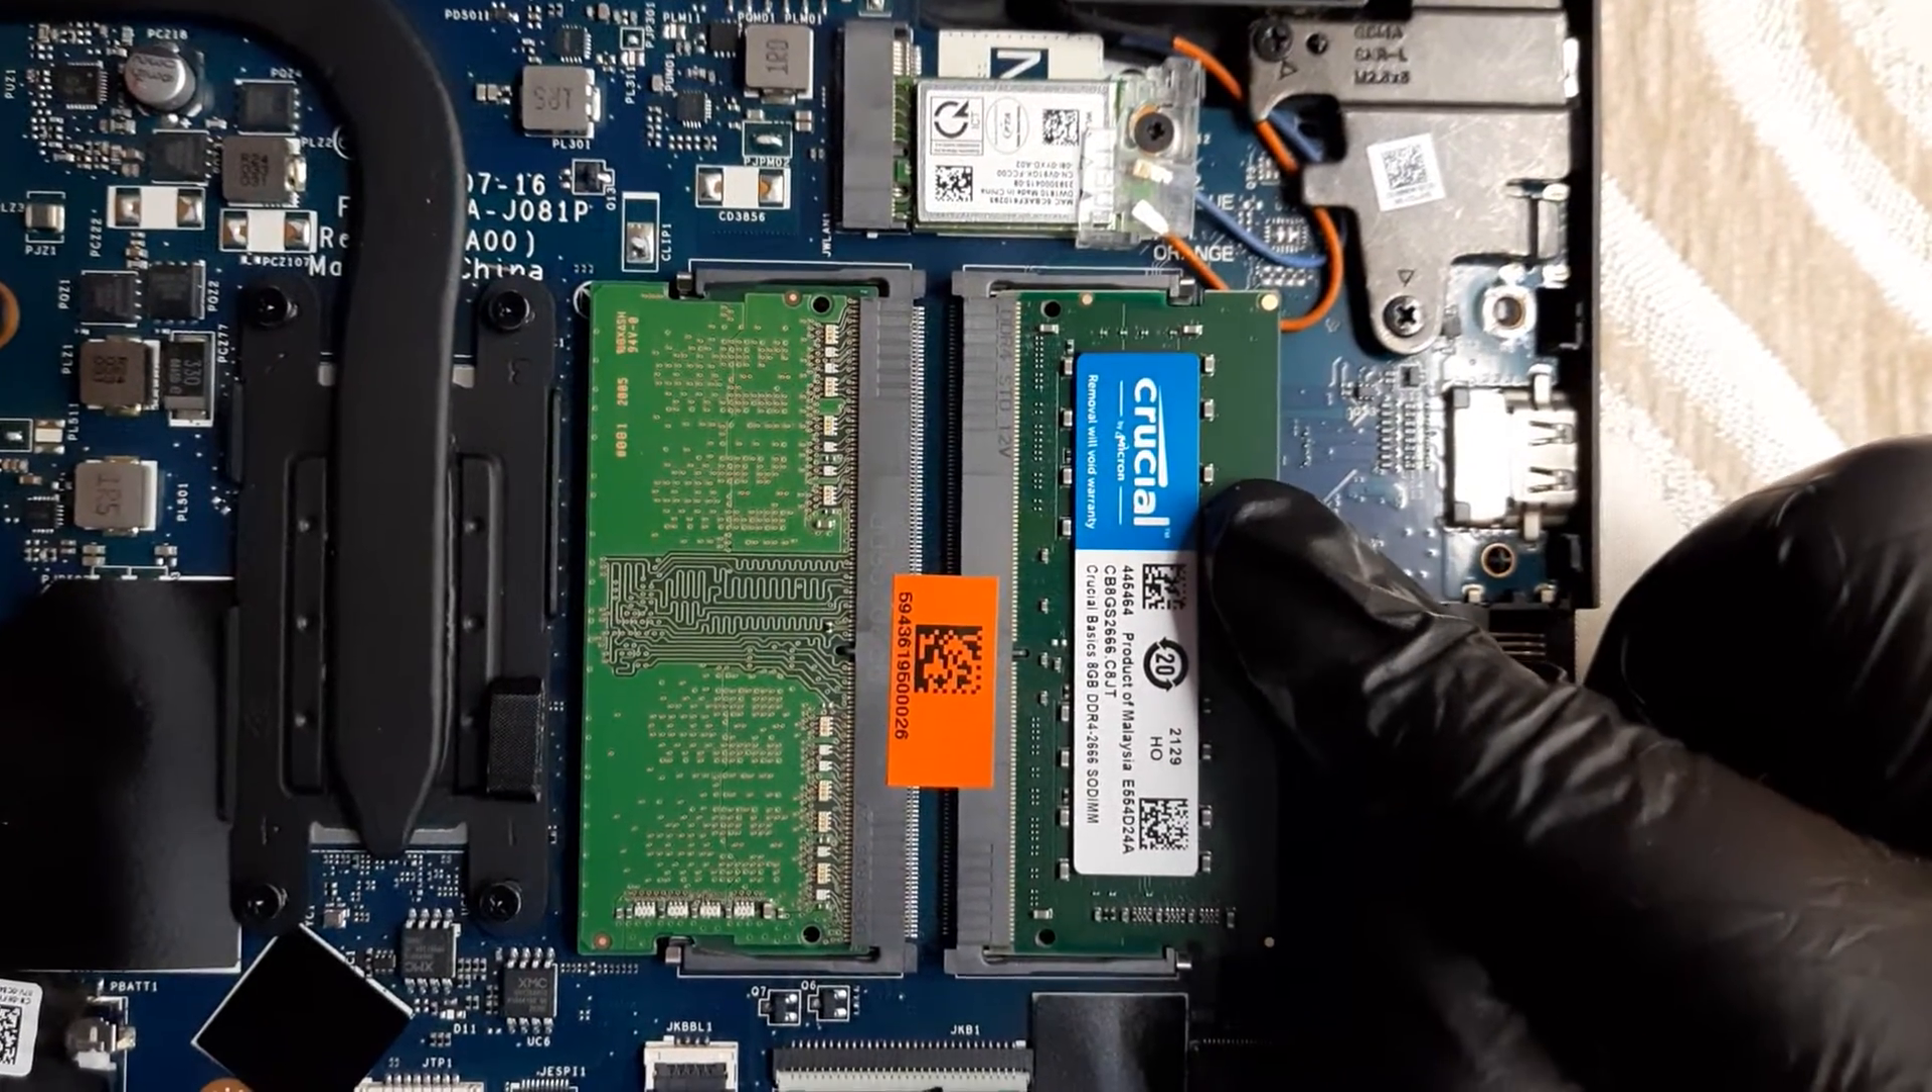Your ram is inside.